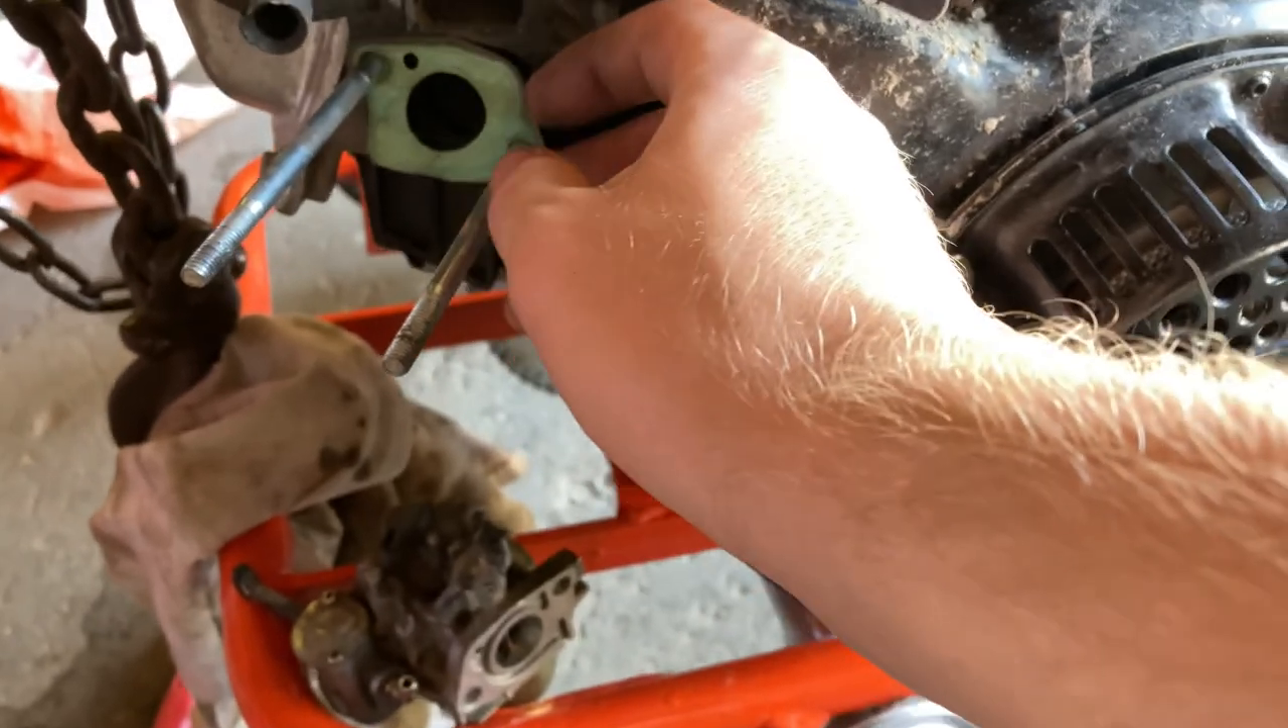I got the gas tank a little drained for the most part. And now I got the carburetor off. There's this gasket here.